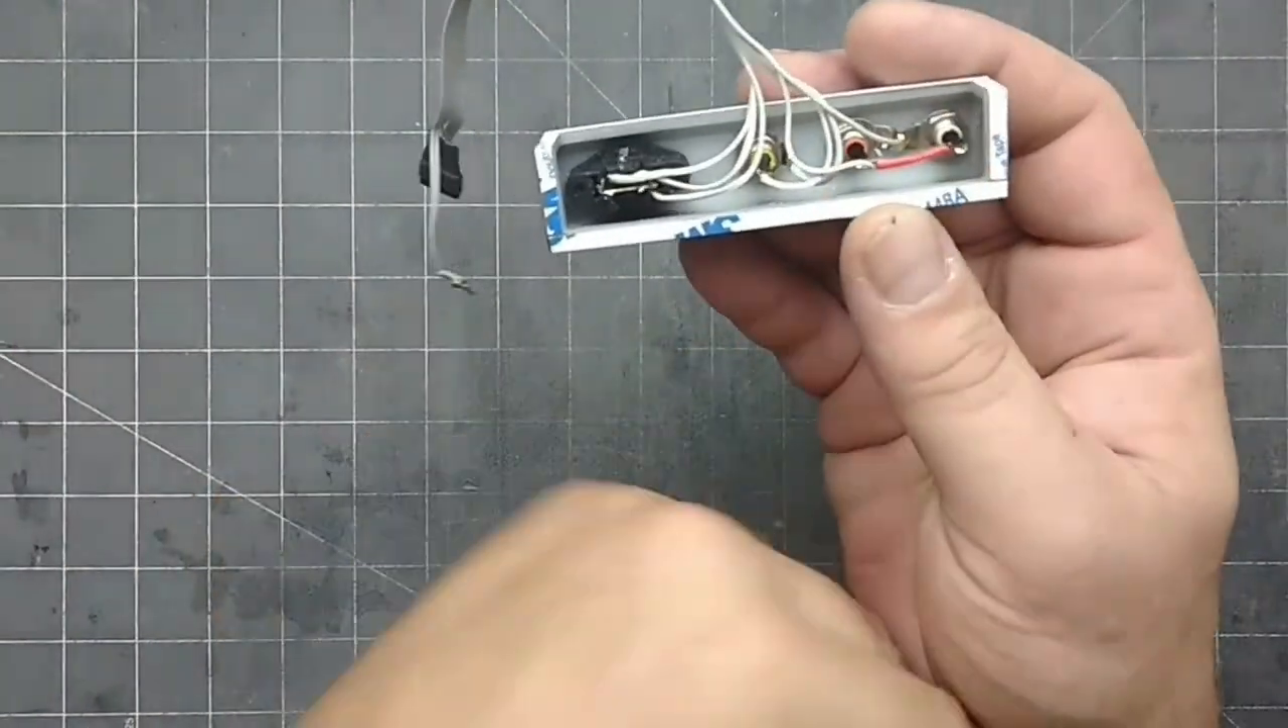I have 3M double sided tape all the way around the bracket.